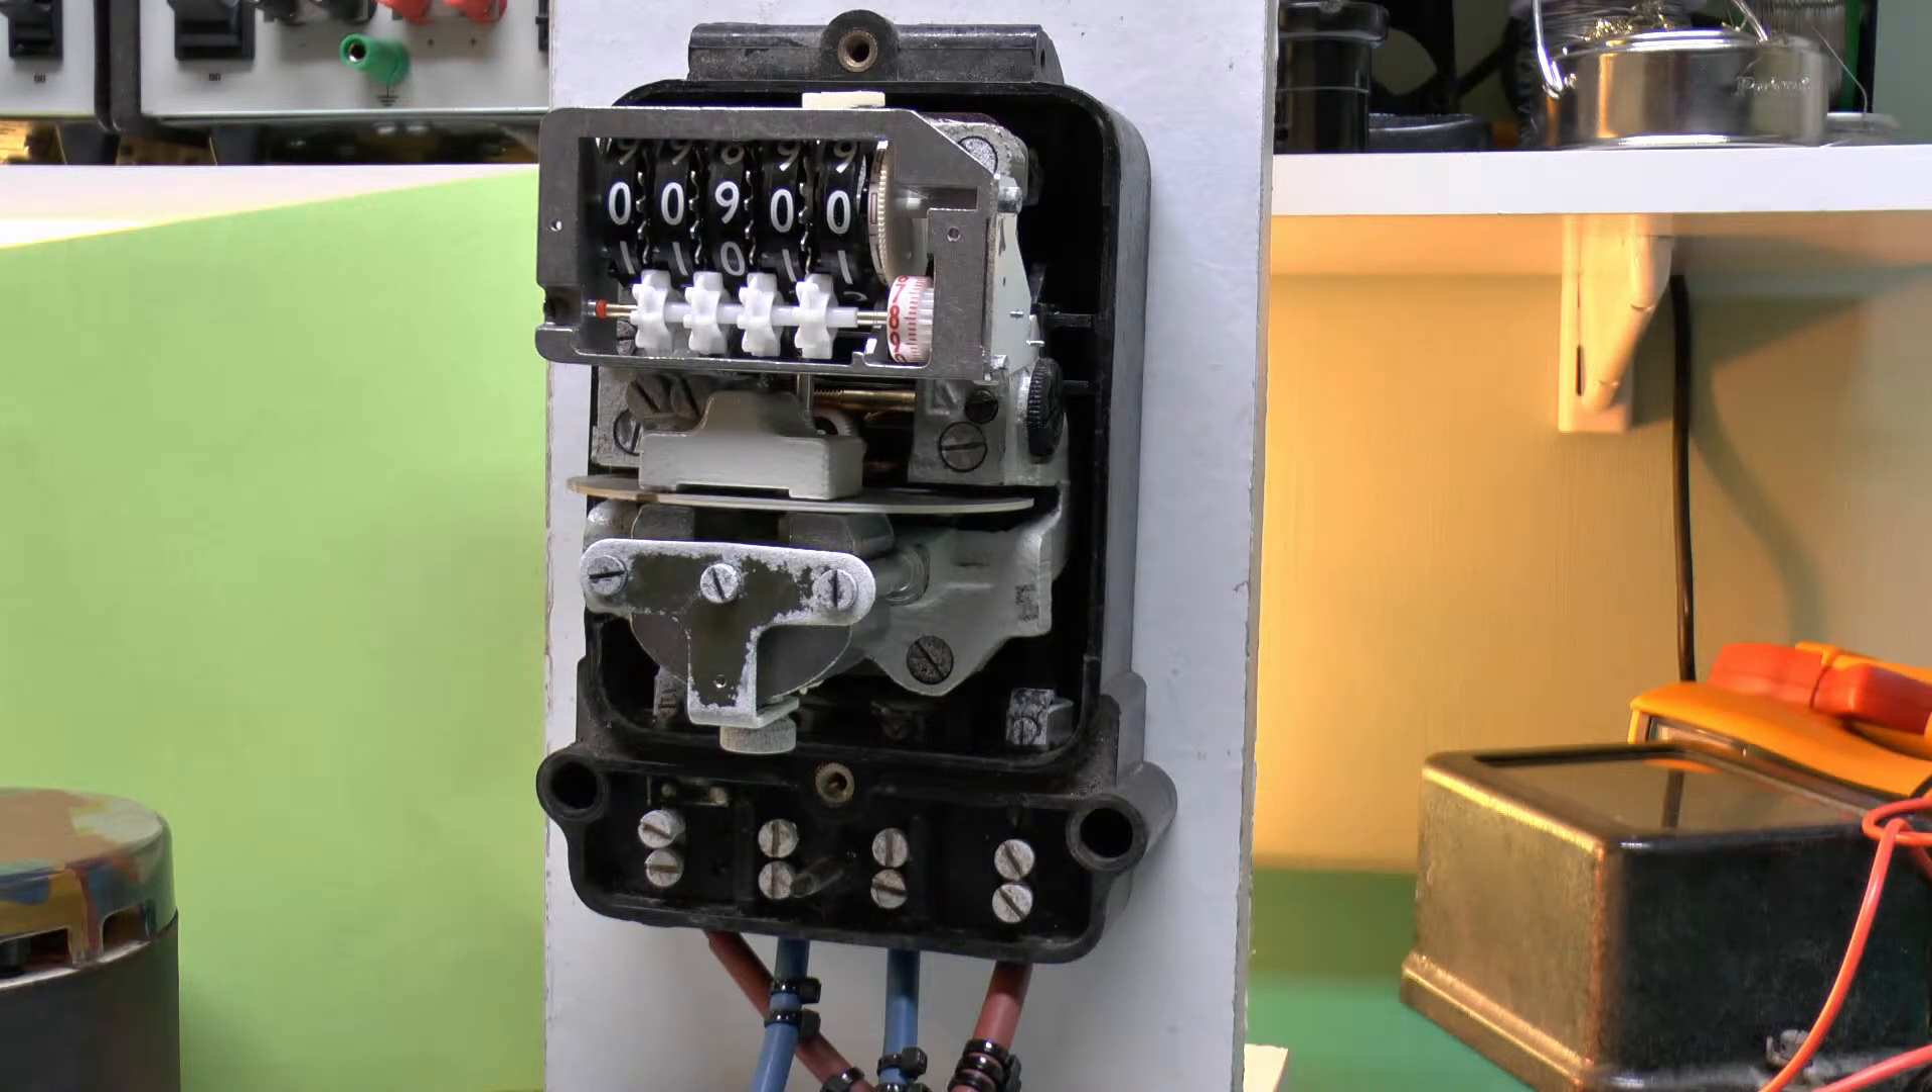I've just taken off the front plates there to see what's behind.